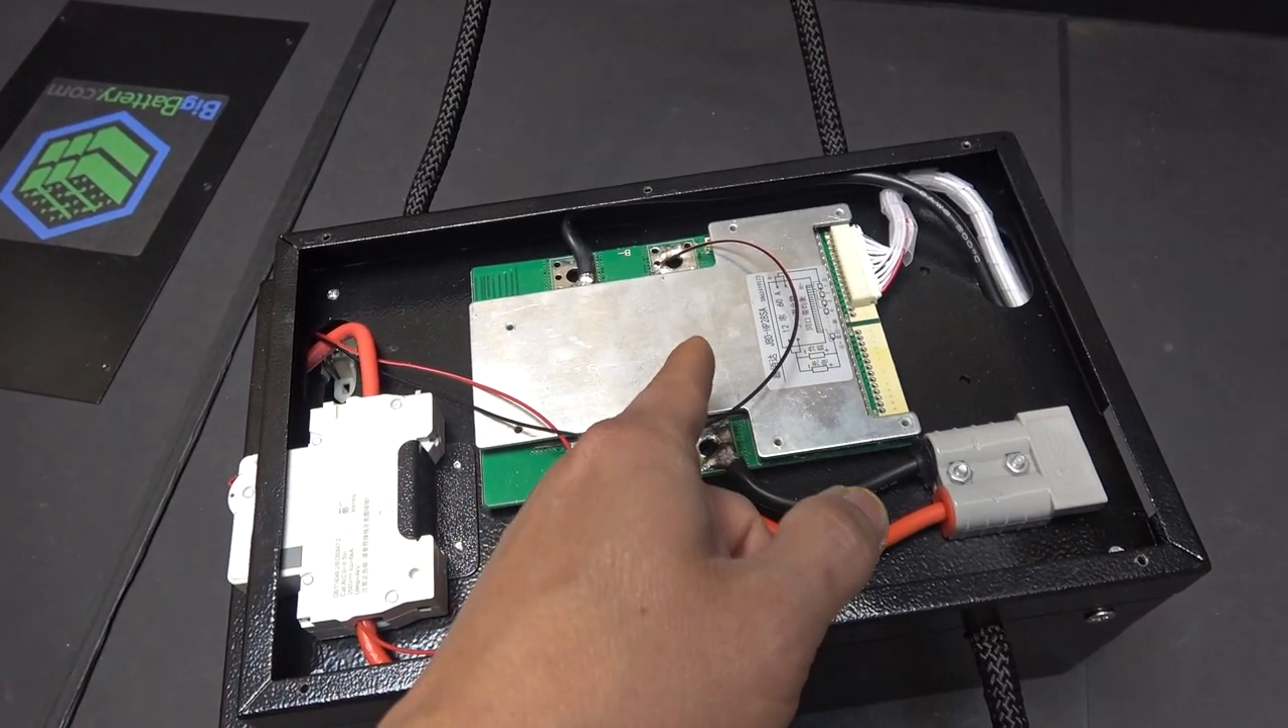So here is the inside of the battery with the top cover off.